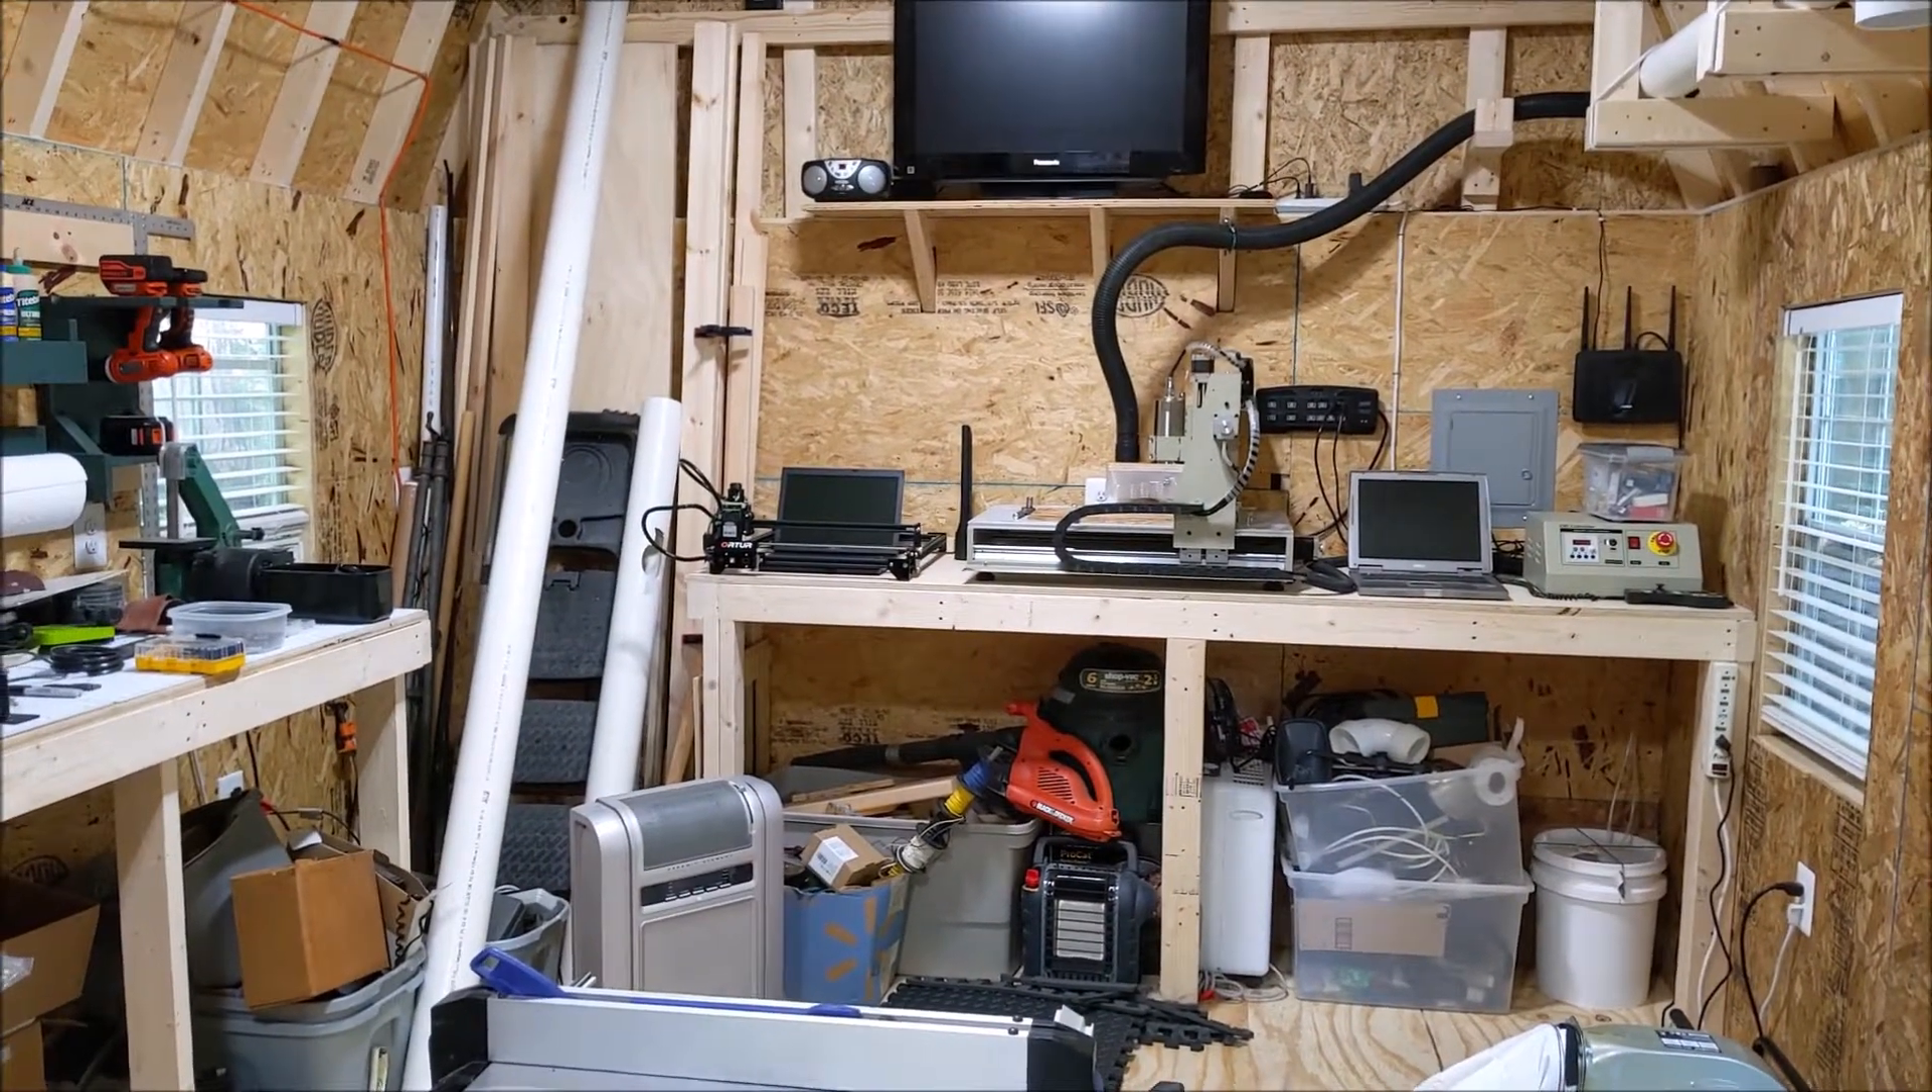Got the OSB board up on those walls so we're fully enclosed here as far as the OSB board goes.